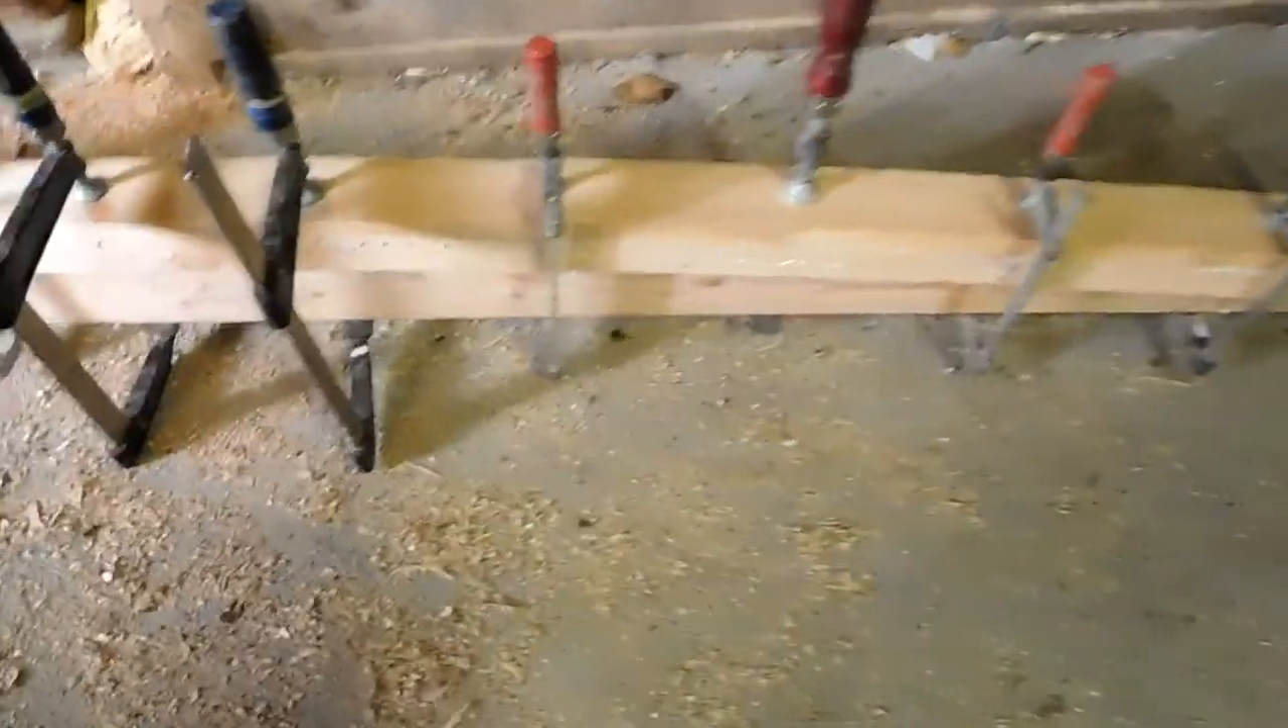Down here is the deck beam, which is laminating, gluing up, as you can tell. Hundreds of clamps on it.